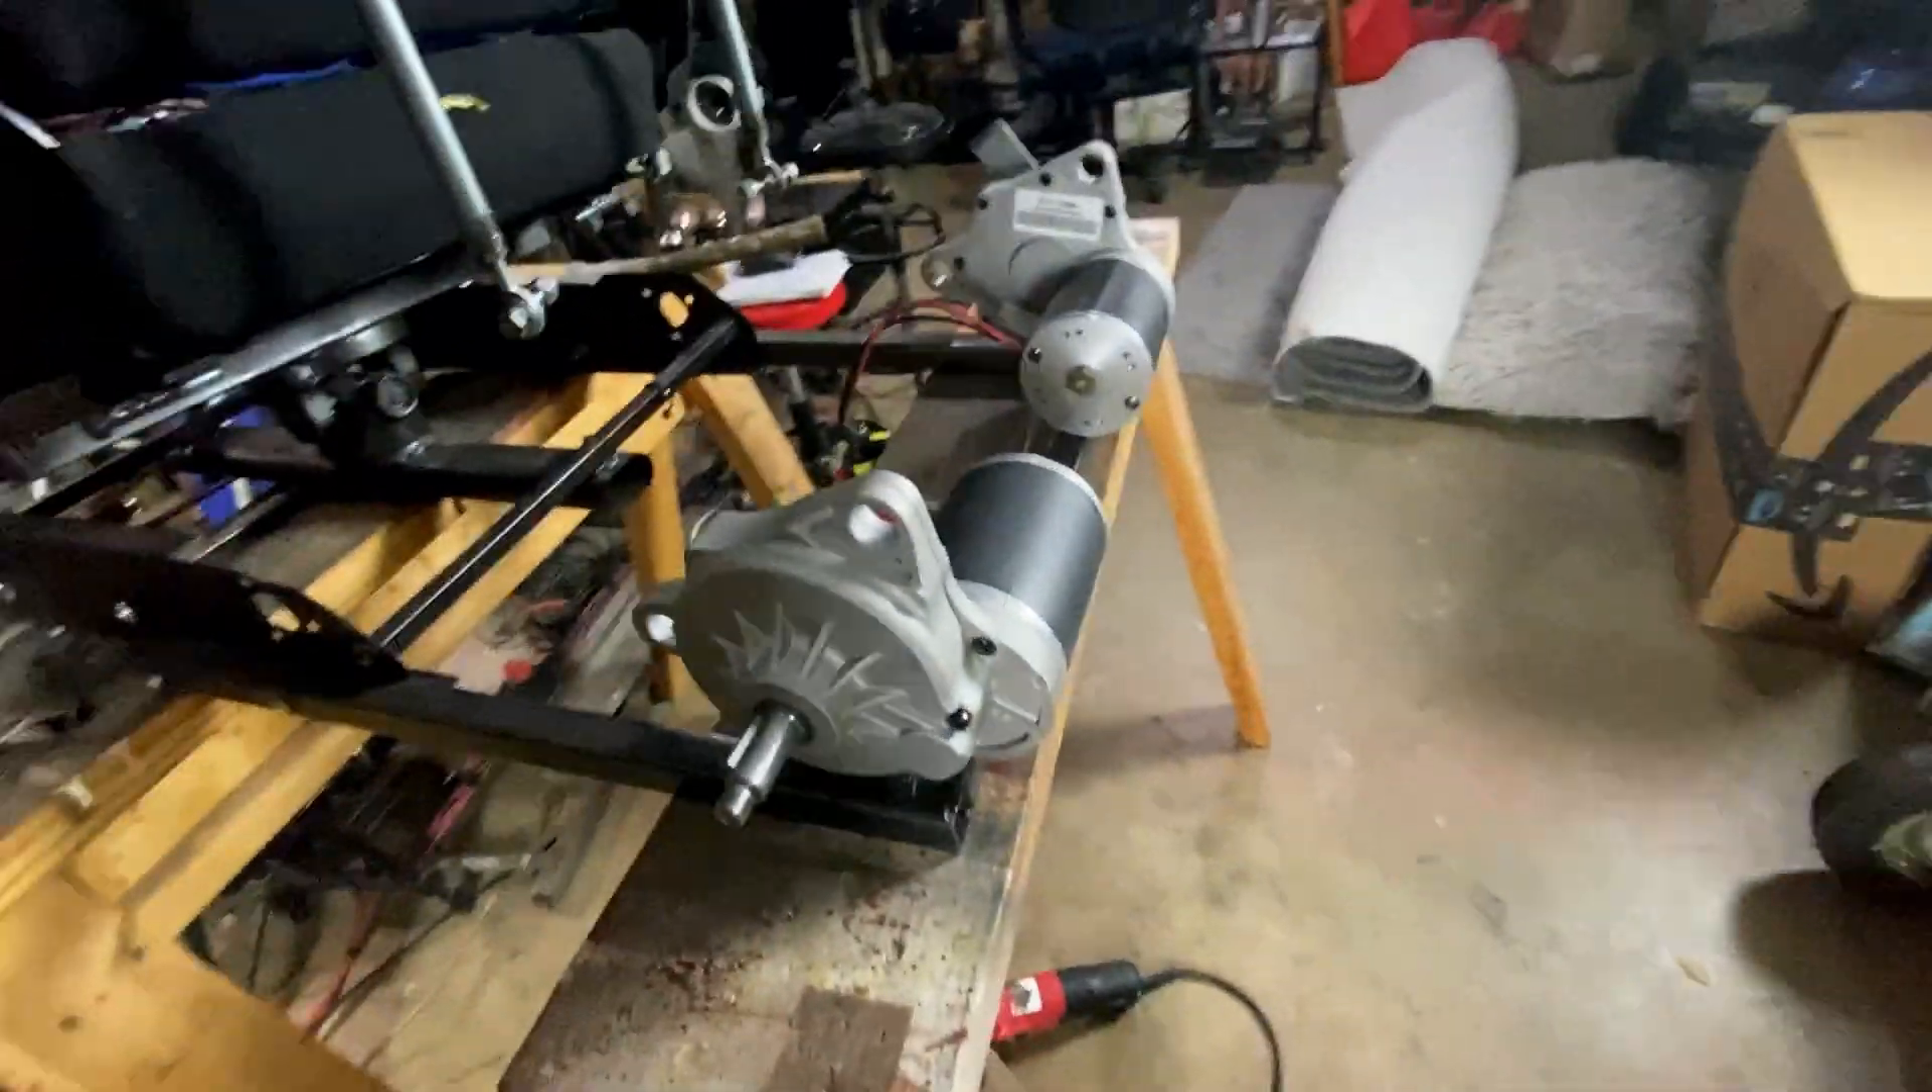All right so i have the motors kind of set in place.